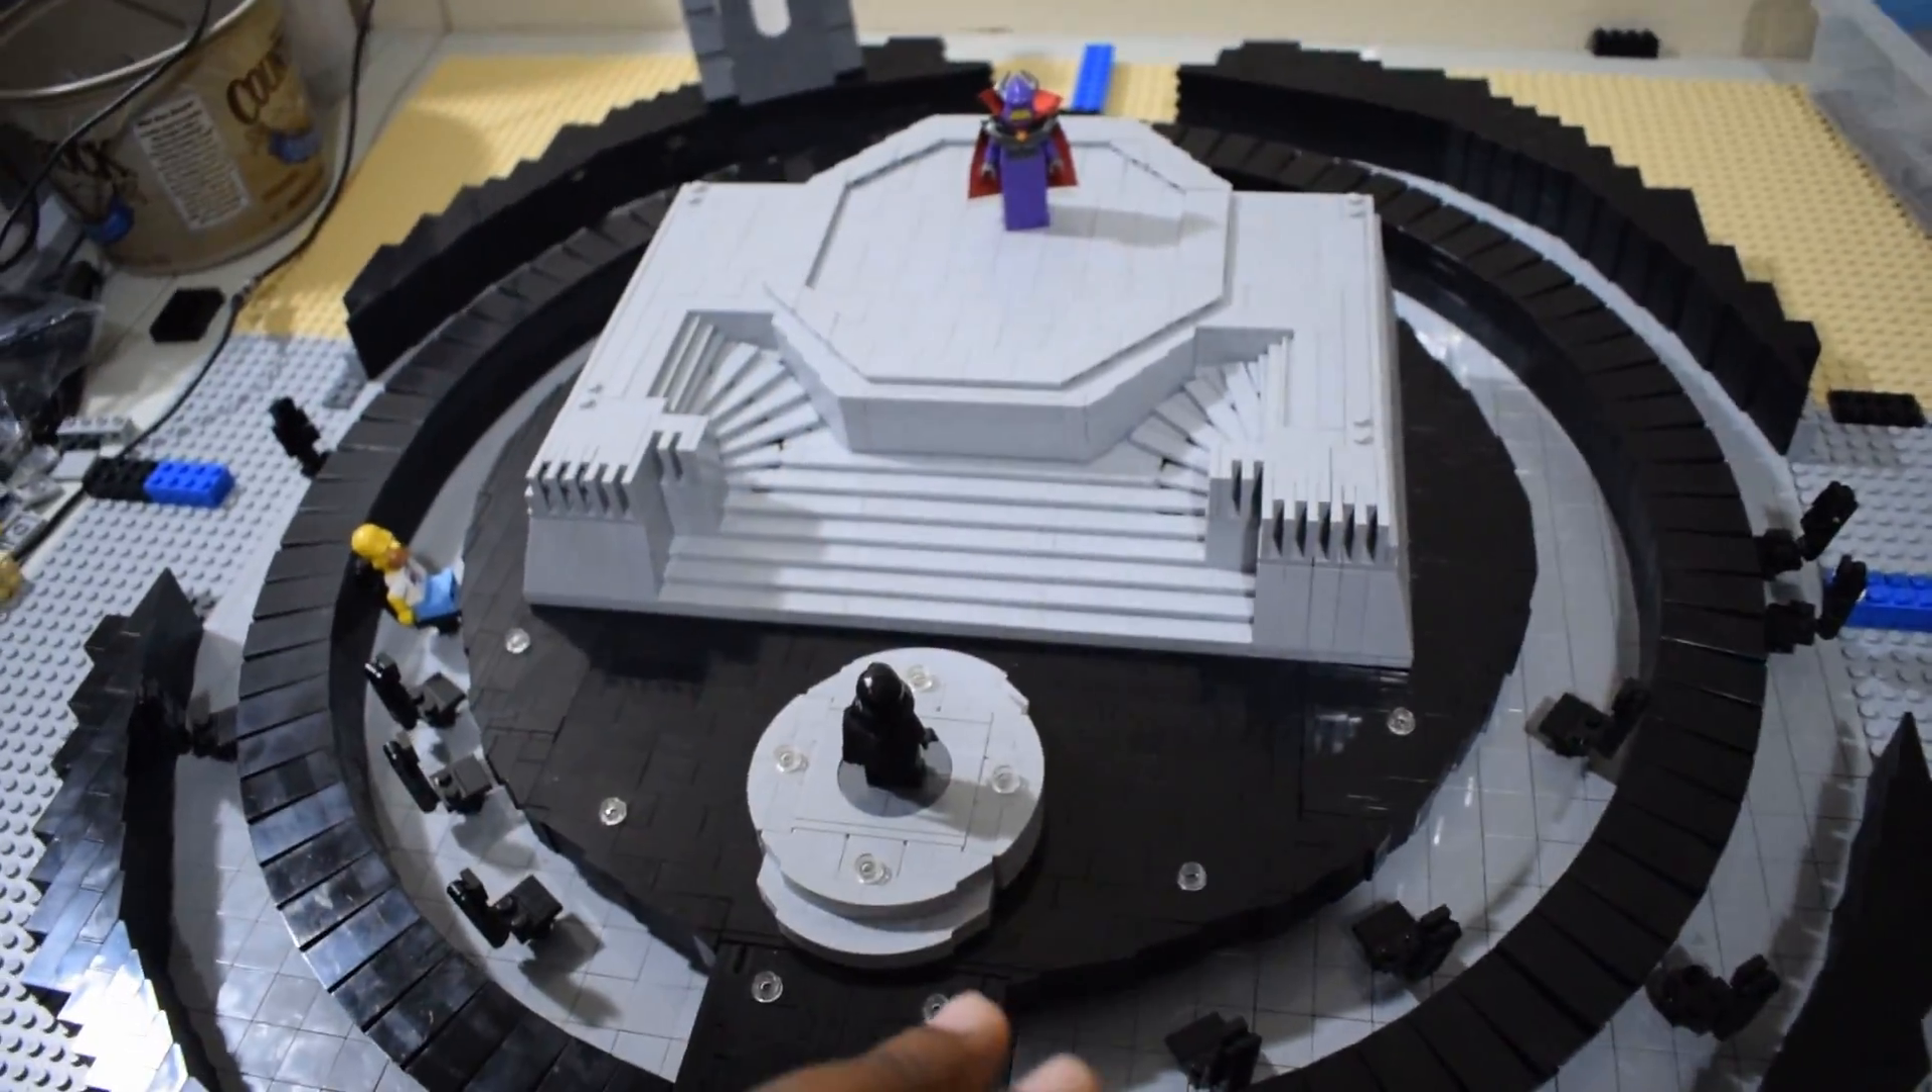And I ended up laying the tiles basically going all around this build.